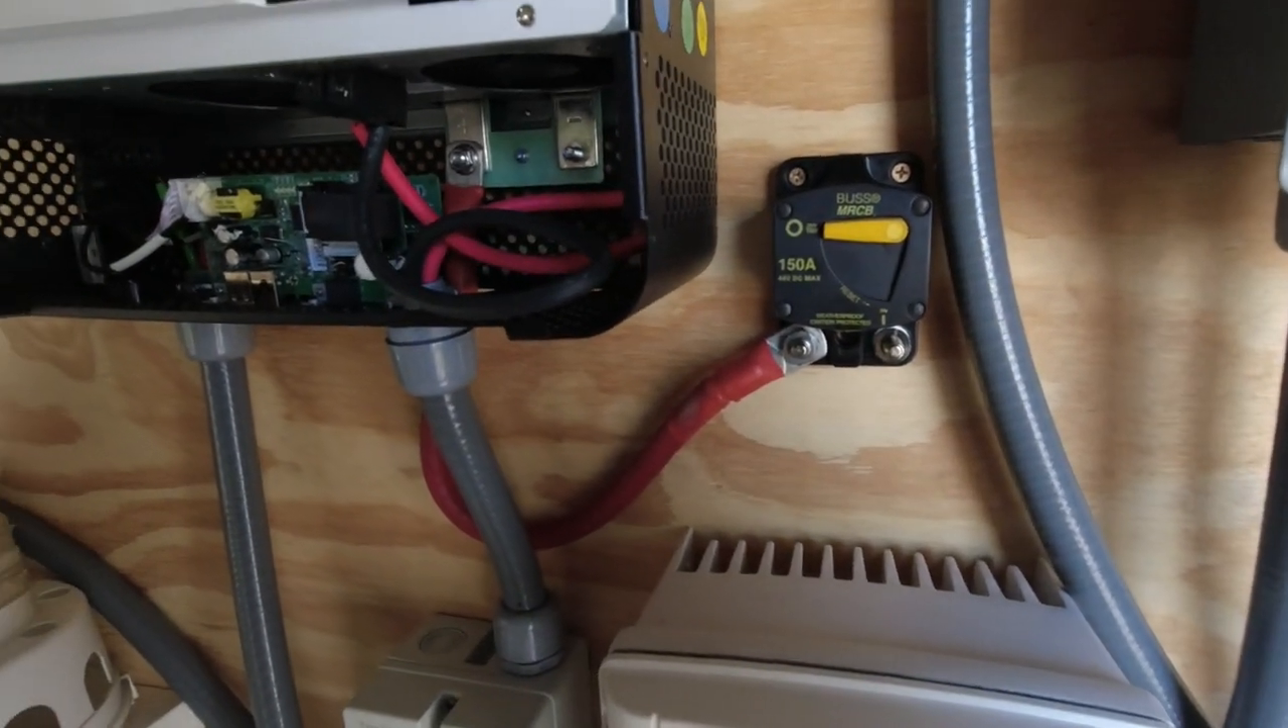All right kids we have our breaker mounted.